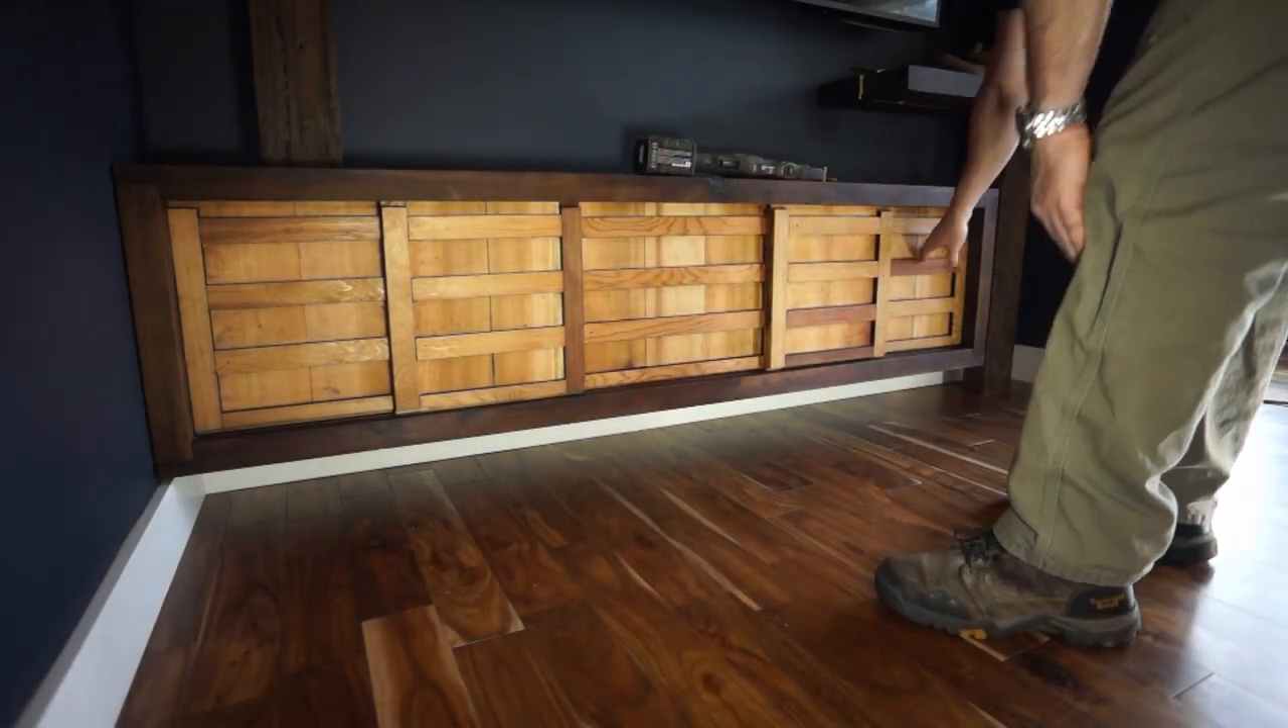Now I simply slide the doors into their railing system and the cabinetry part is complete.